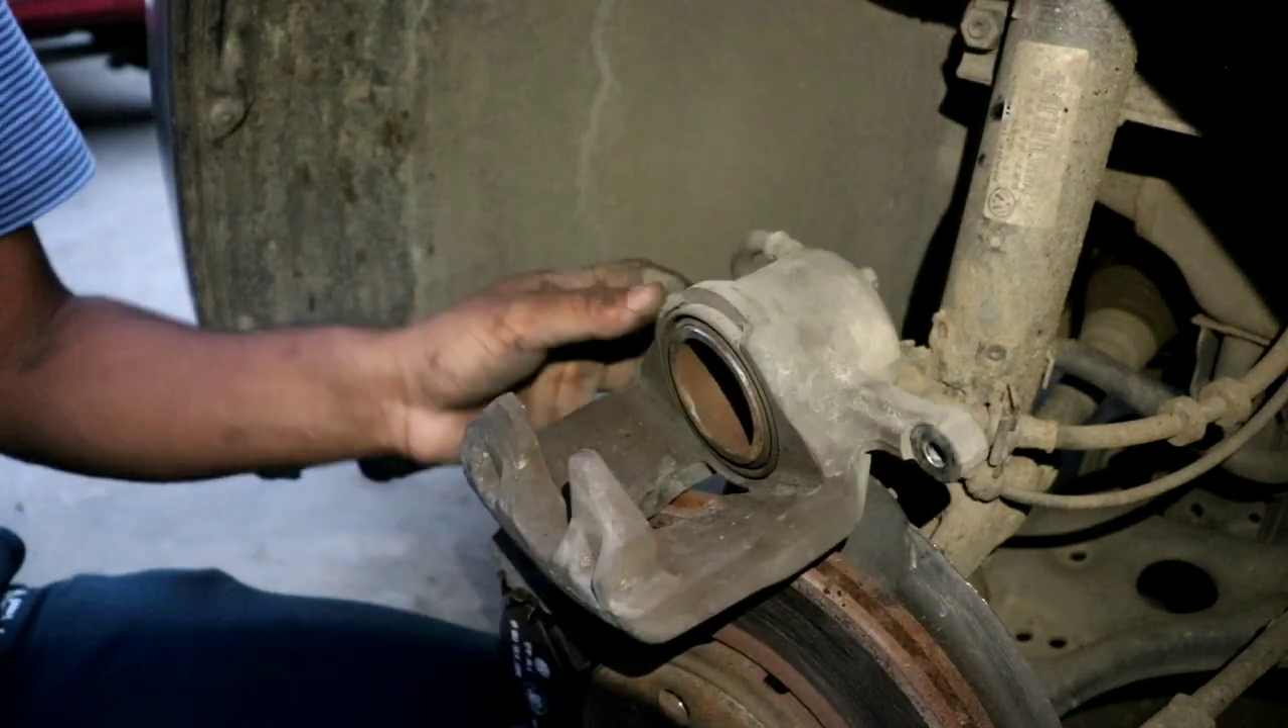You can see the piston is completely in.